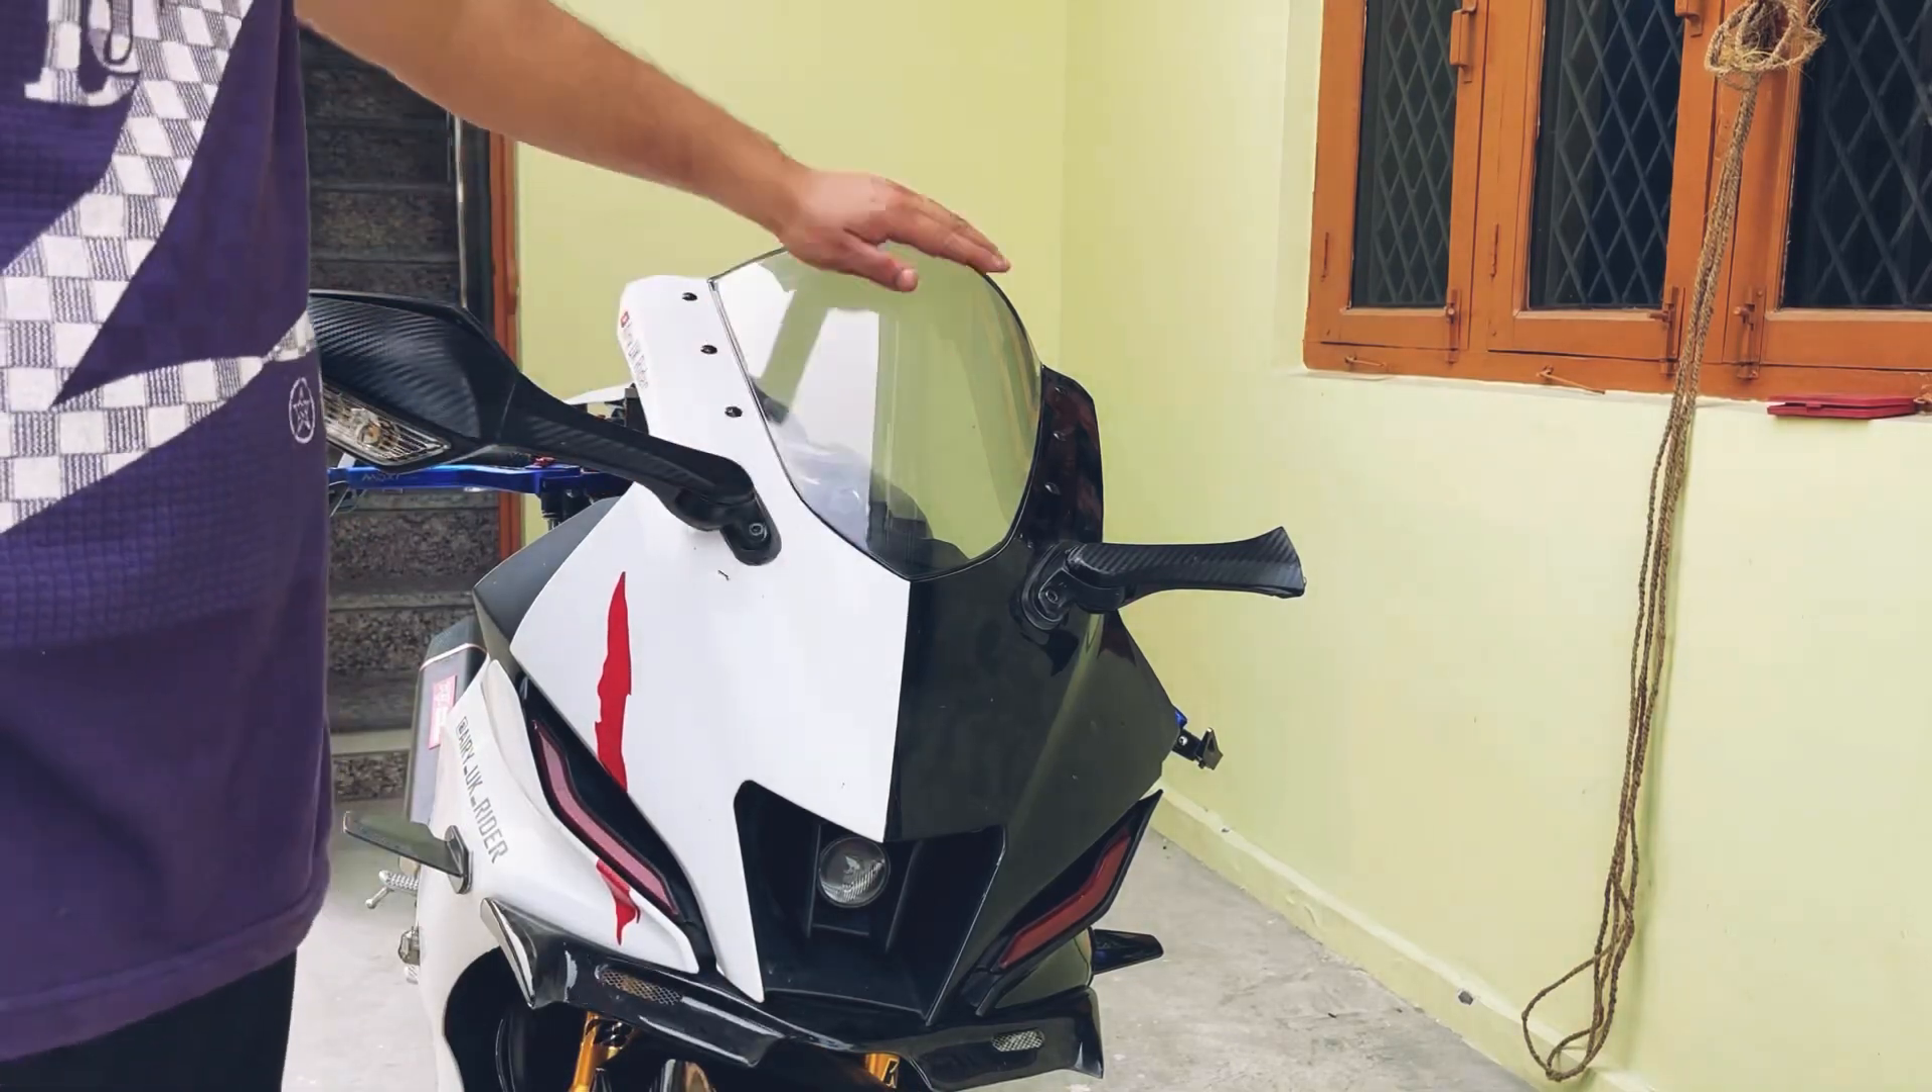تو یہ ہمارا وائزر آپ دیکھئے فٹ ہو چکا ہے۔